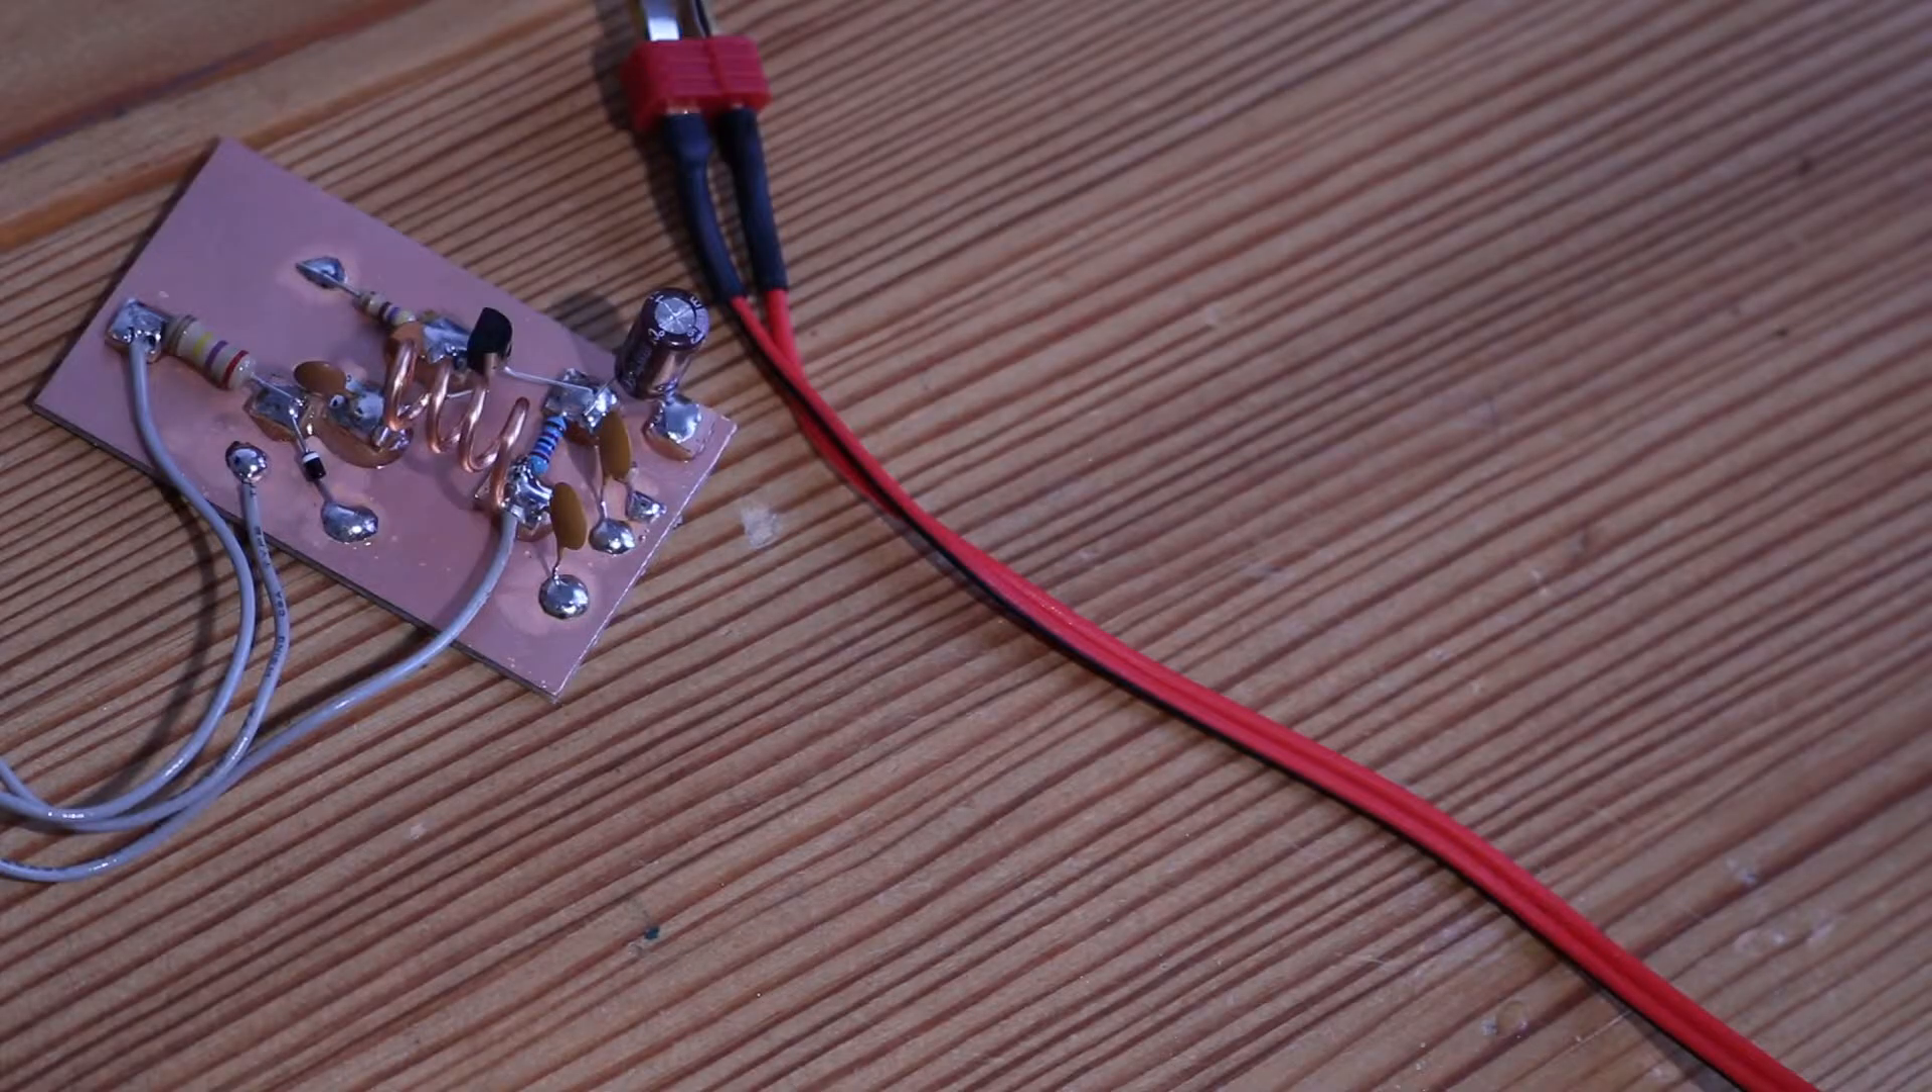All what's left to do now is to solder the audio and power cable.